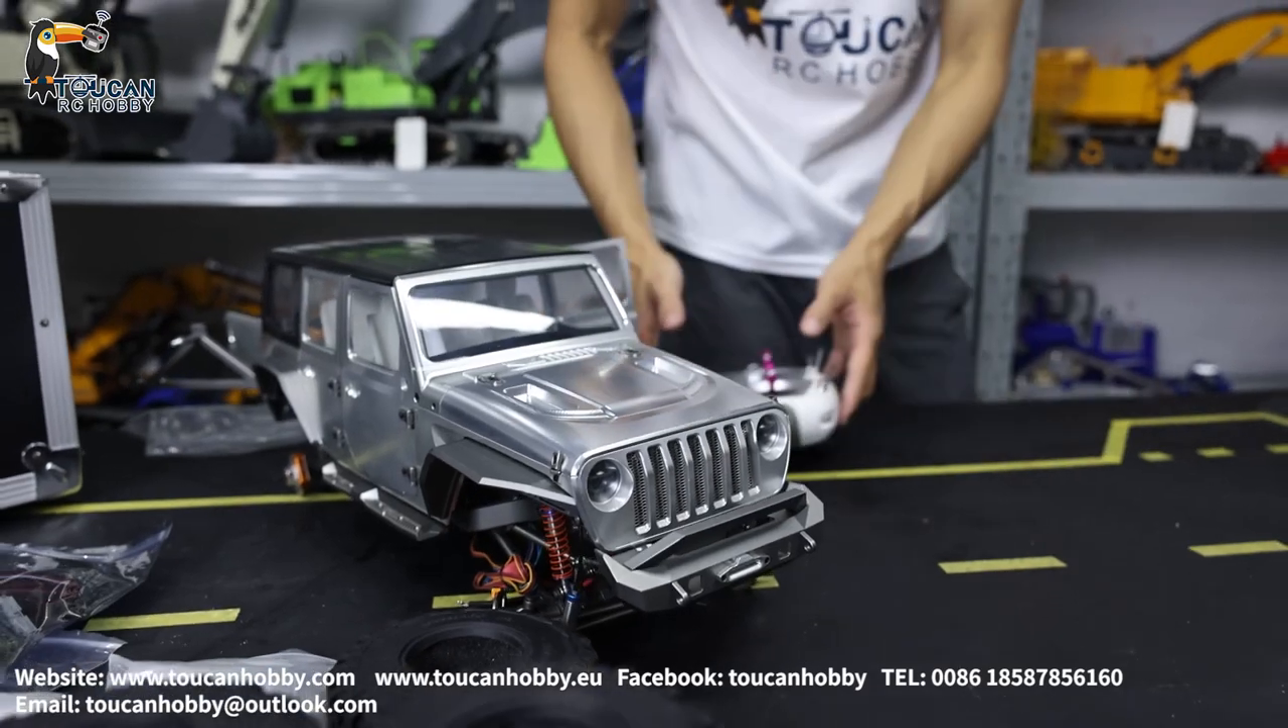This is the kit version. No painting. Not assembled all yet.